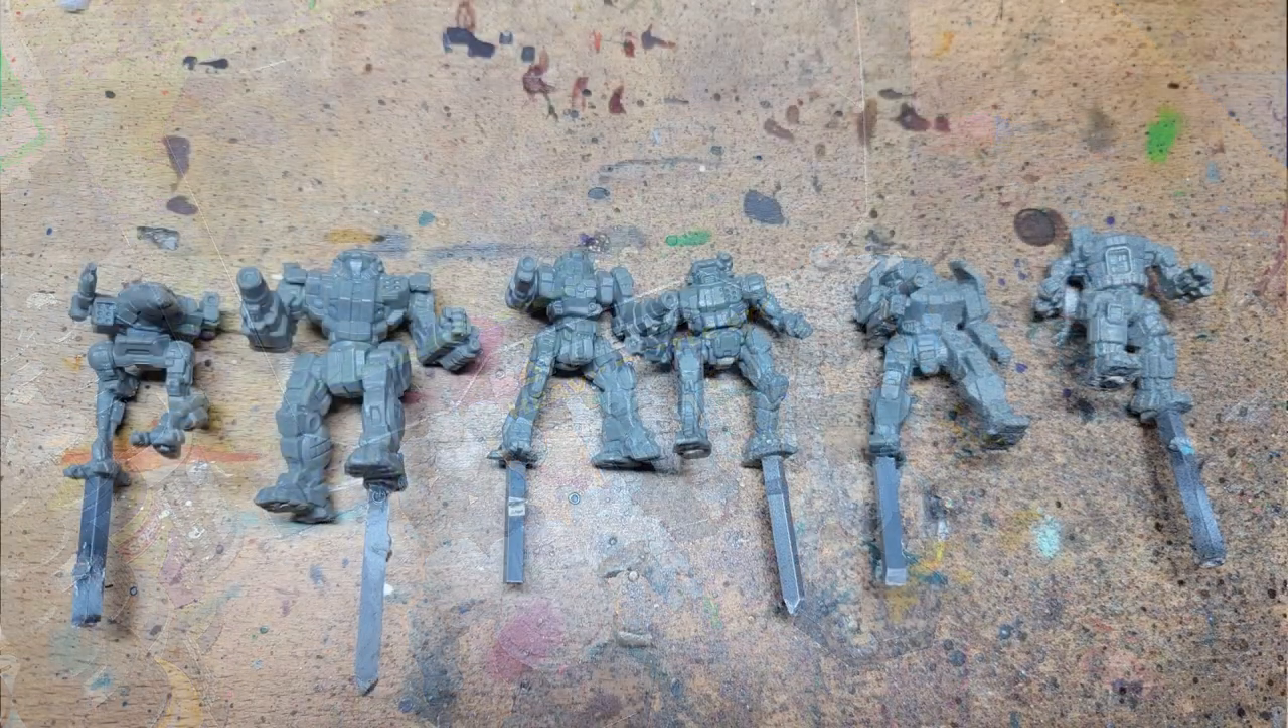Since I 3D print my bases, I've pulled mine off and glued little bits of plastic sprue to the feet for easy holding while painting.